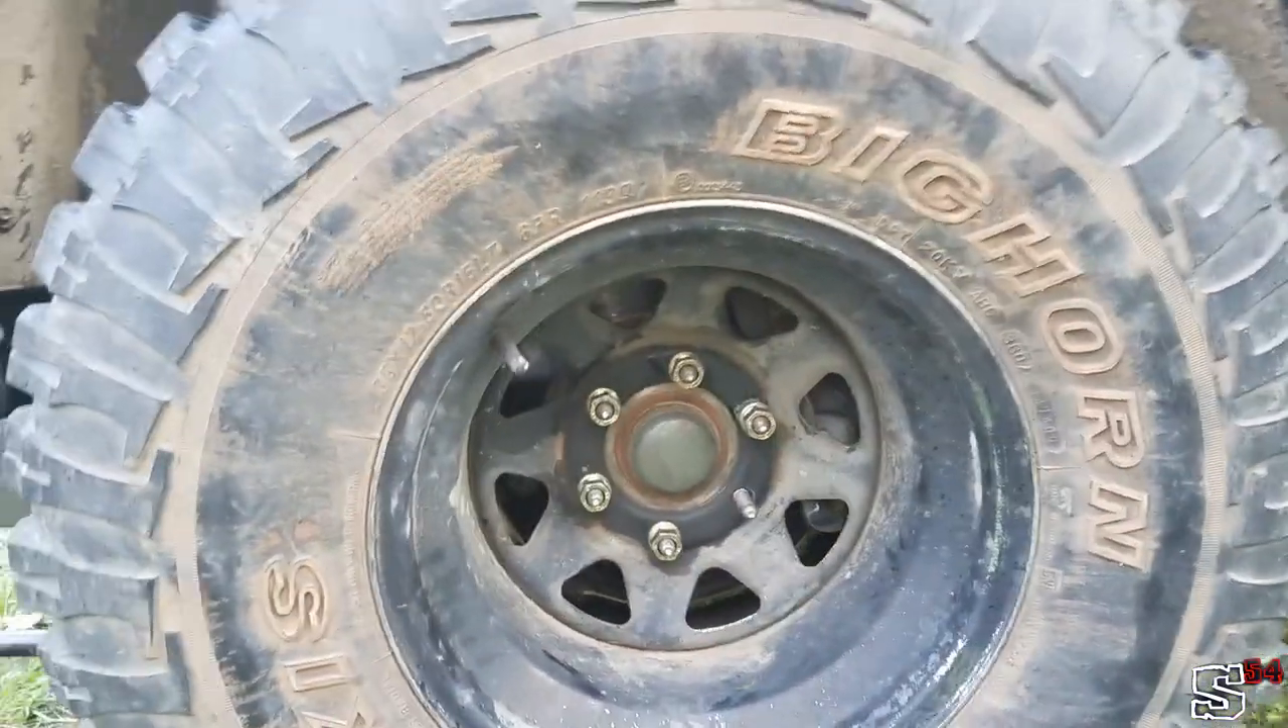The lug pattern does fit.